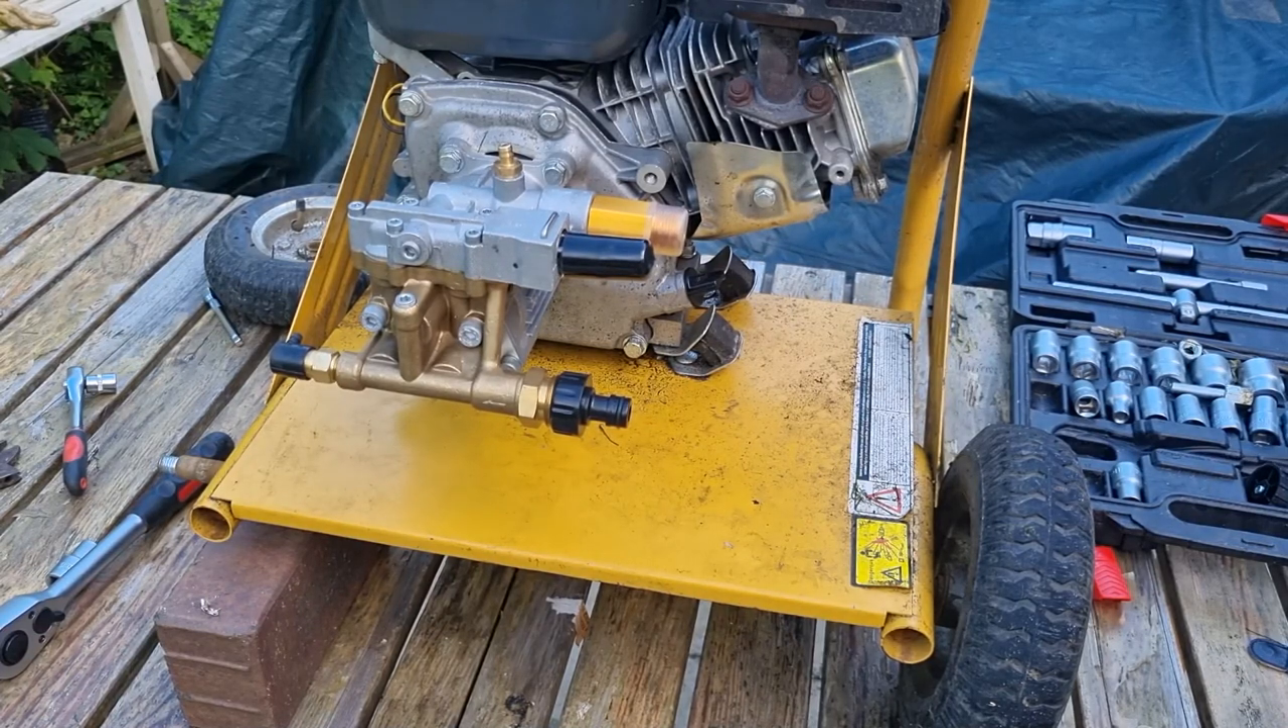And there you have it brand new pump fitted.